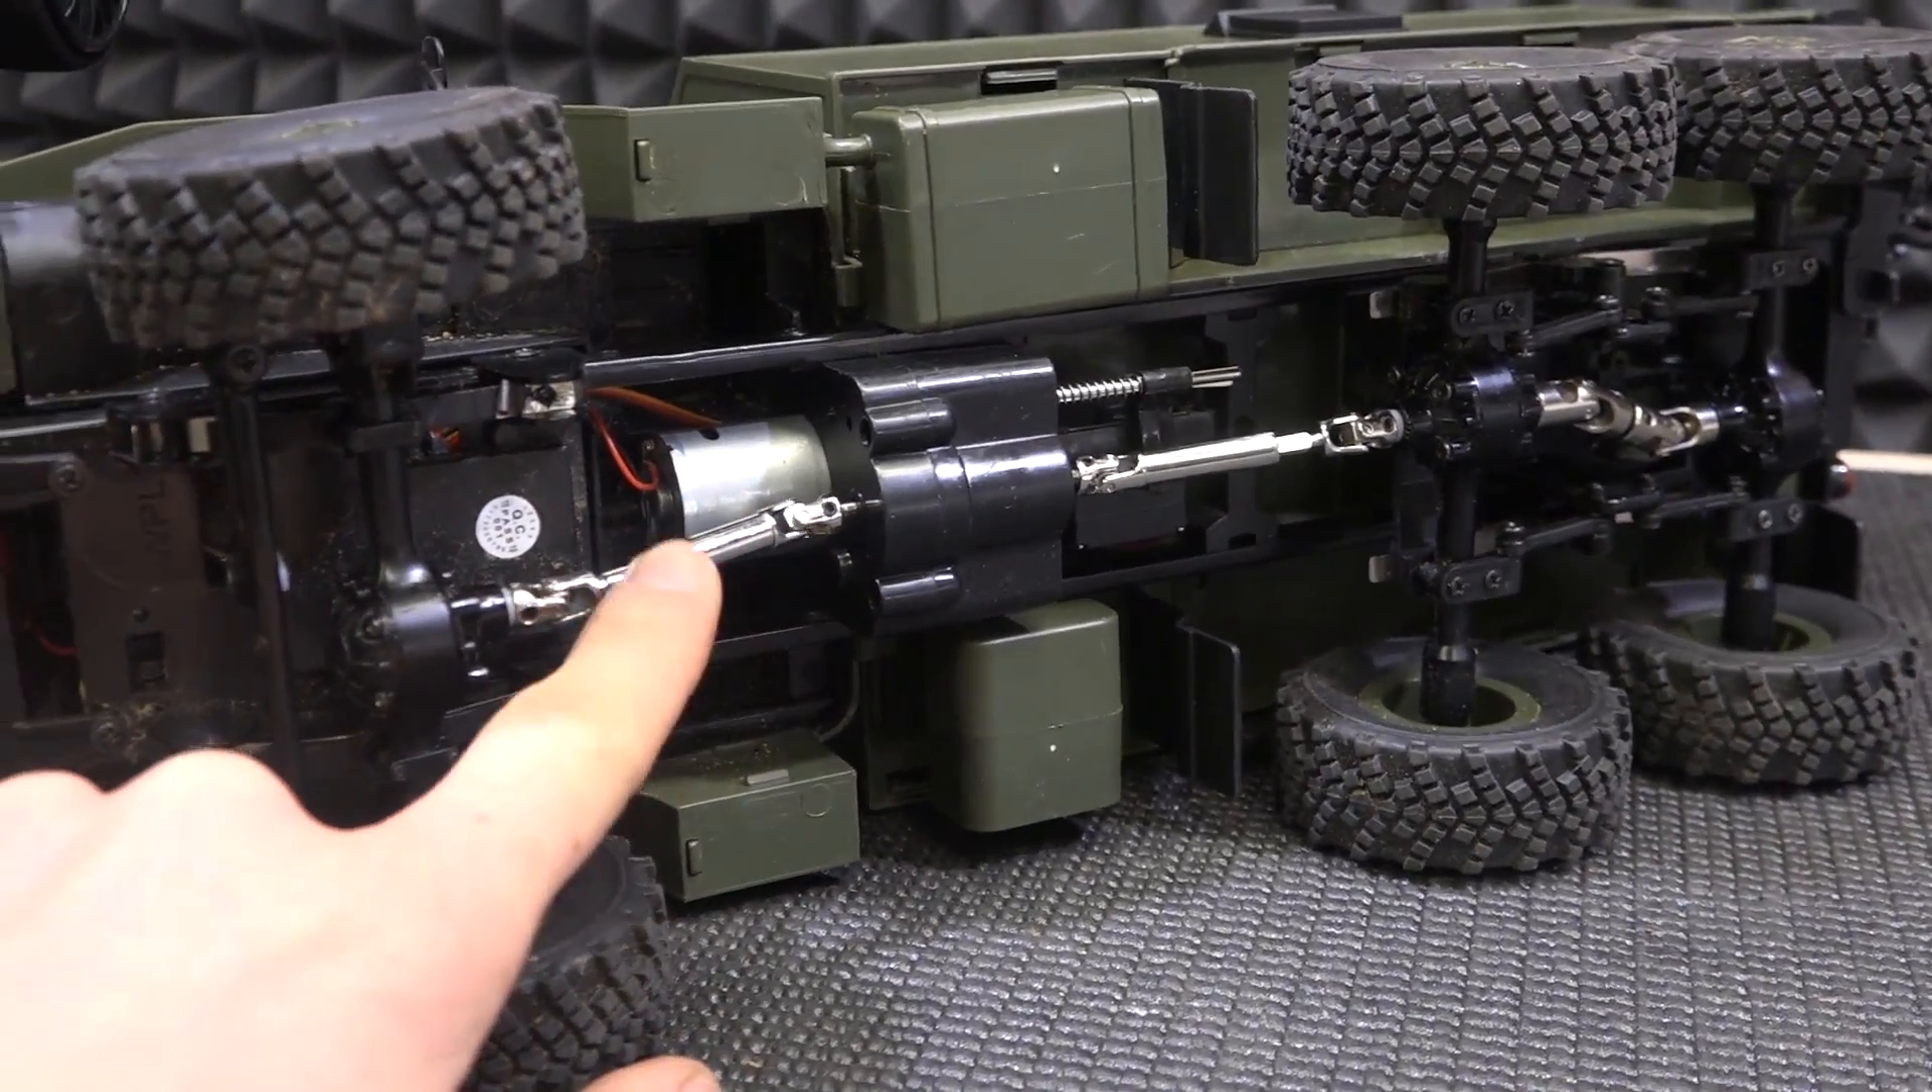Теперь все подключено. Карданчики все установлены.